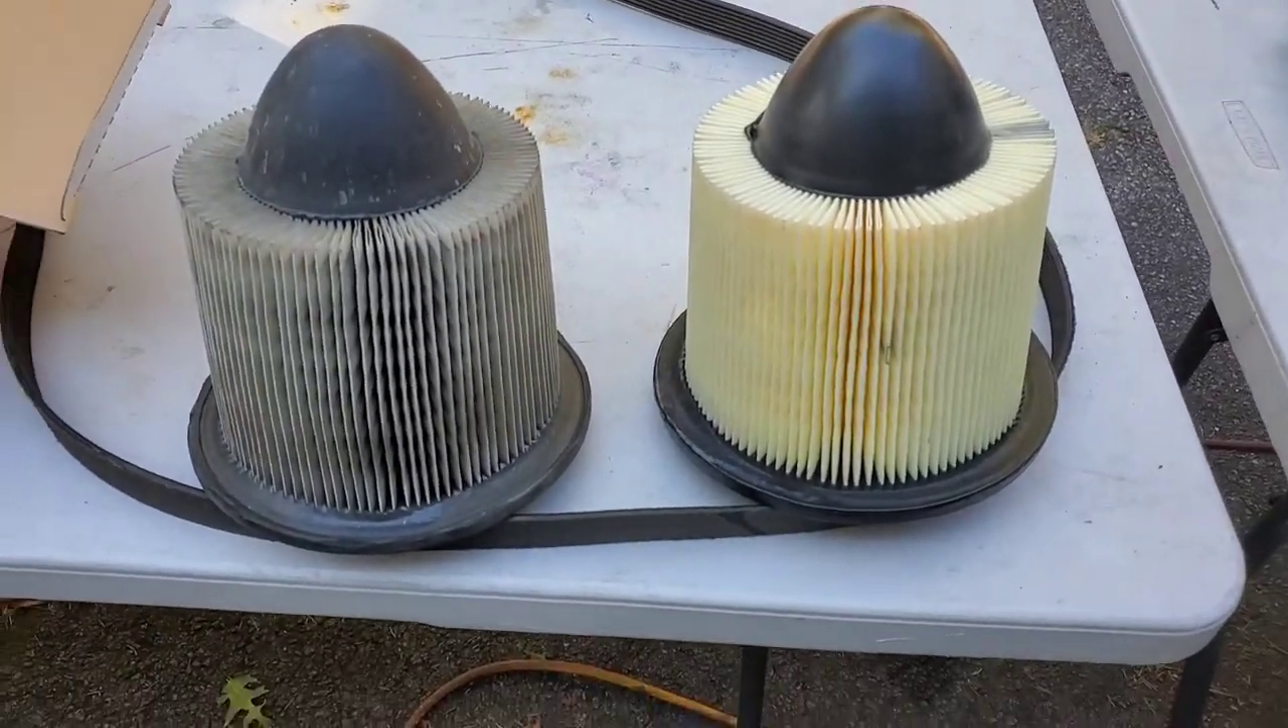Anyway, I got the air filter out.